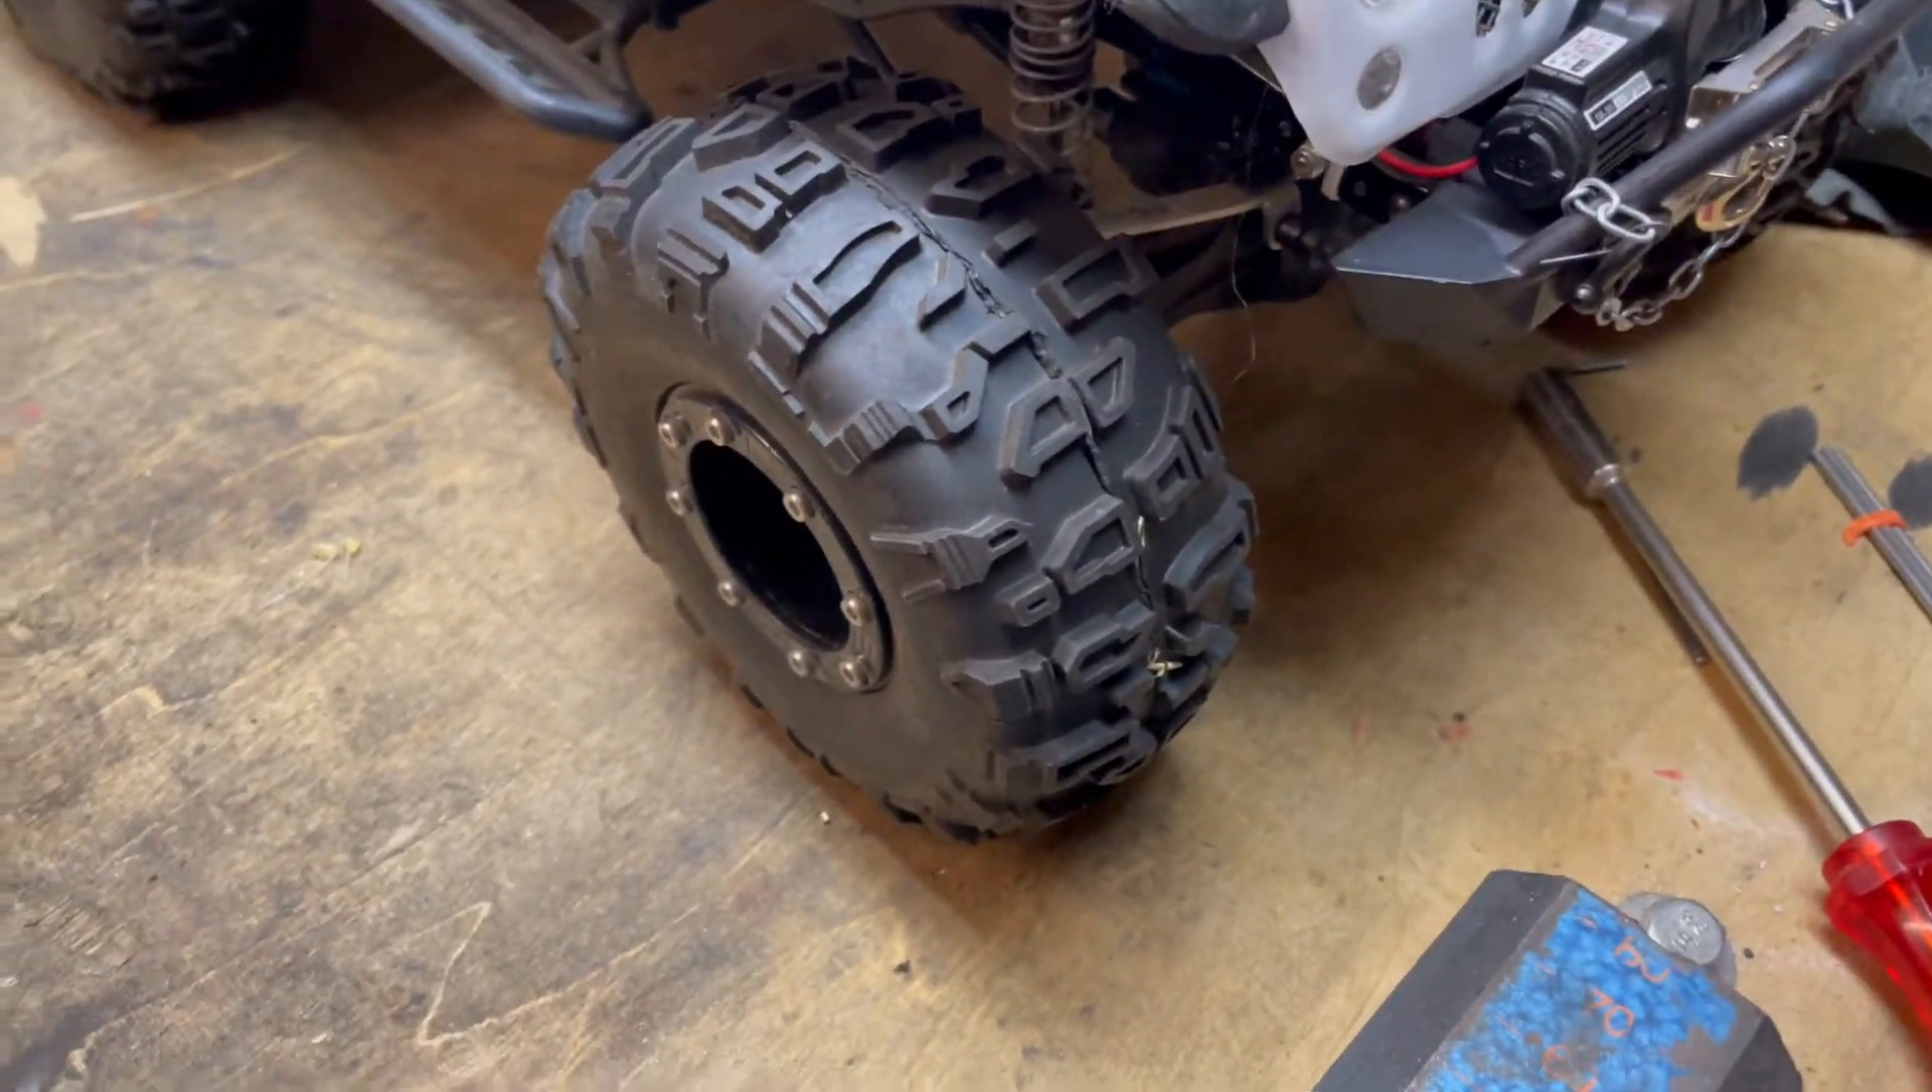So ich habe das ding jetzt zusammengebaut habe jetzt auch mal die dicken reifen drauf gemacht.